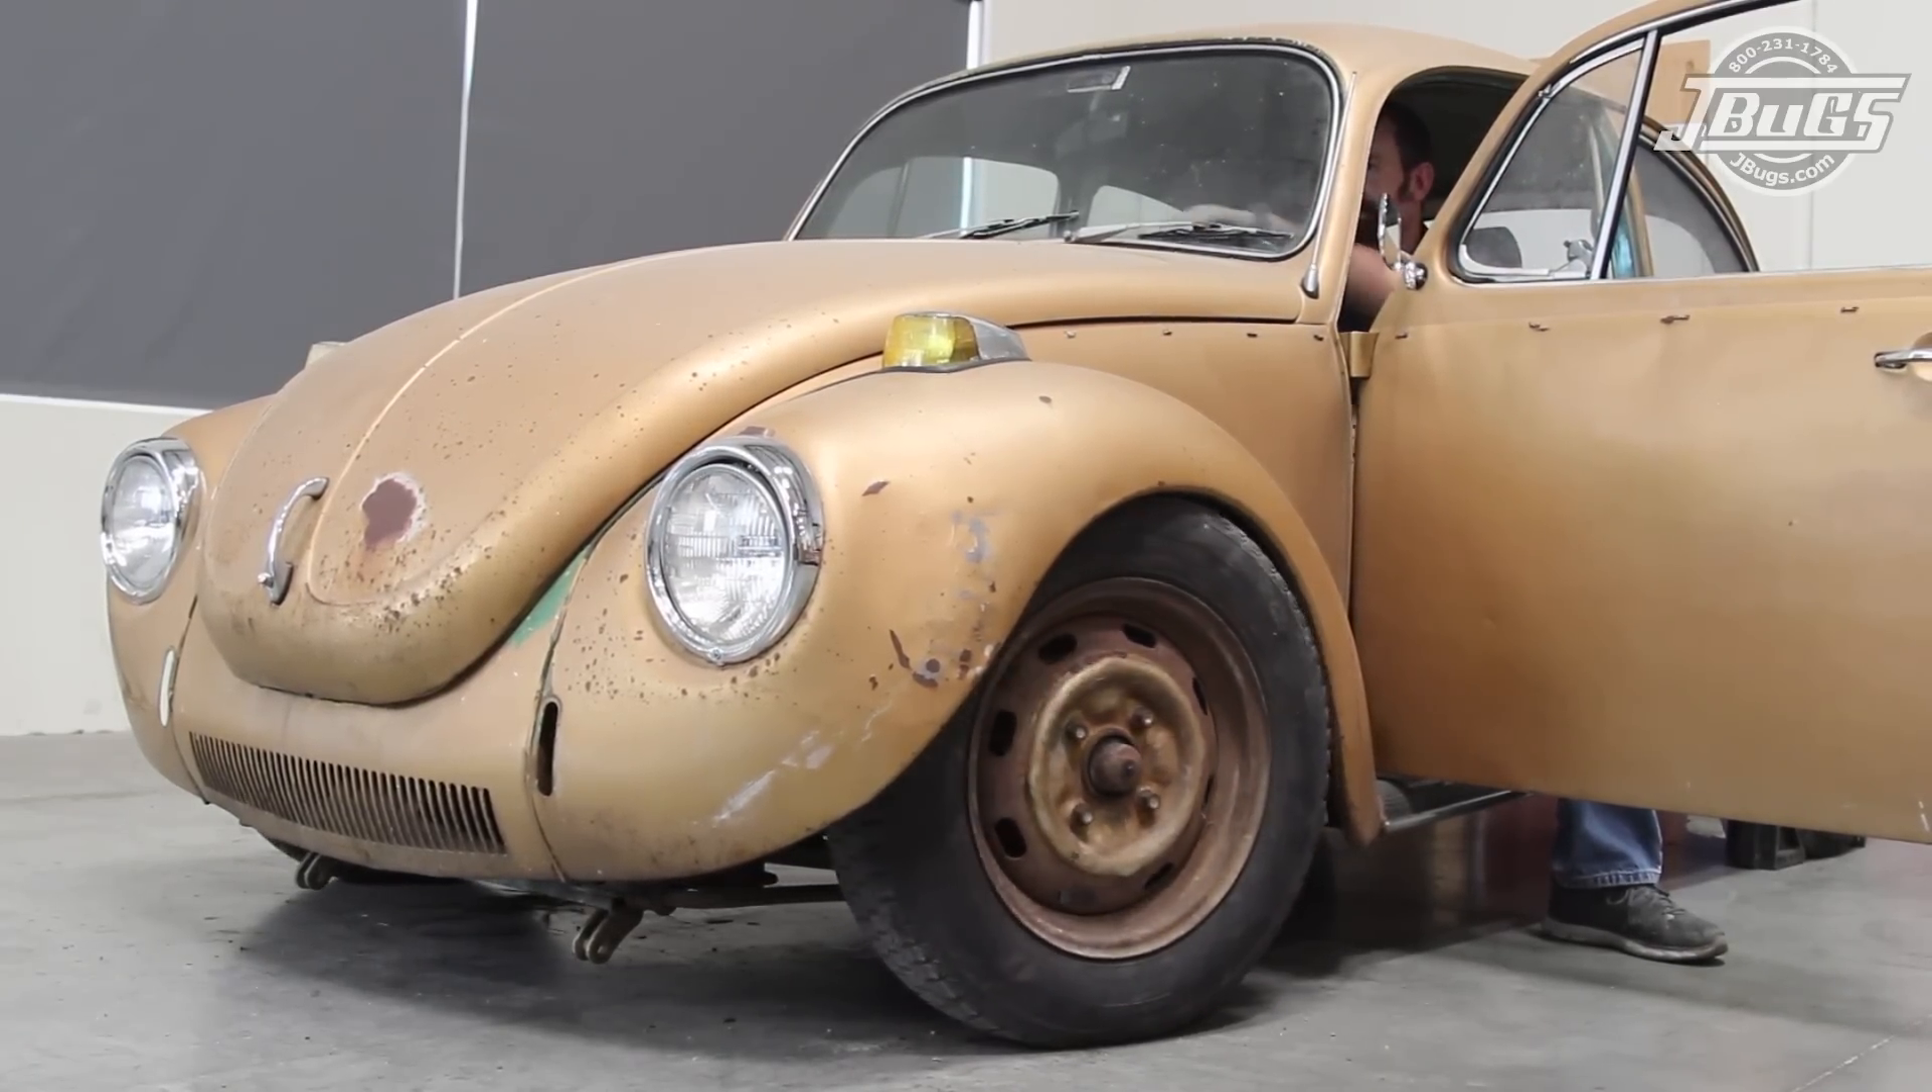Seeing as our front end sat so tall originally, even with the drop, we still have plenty of clearance for the stock 165SR15 tires.